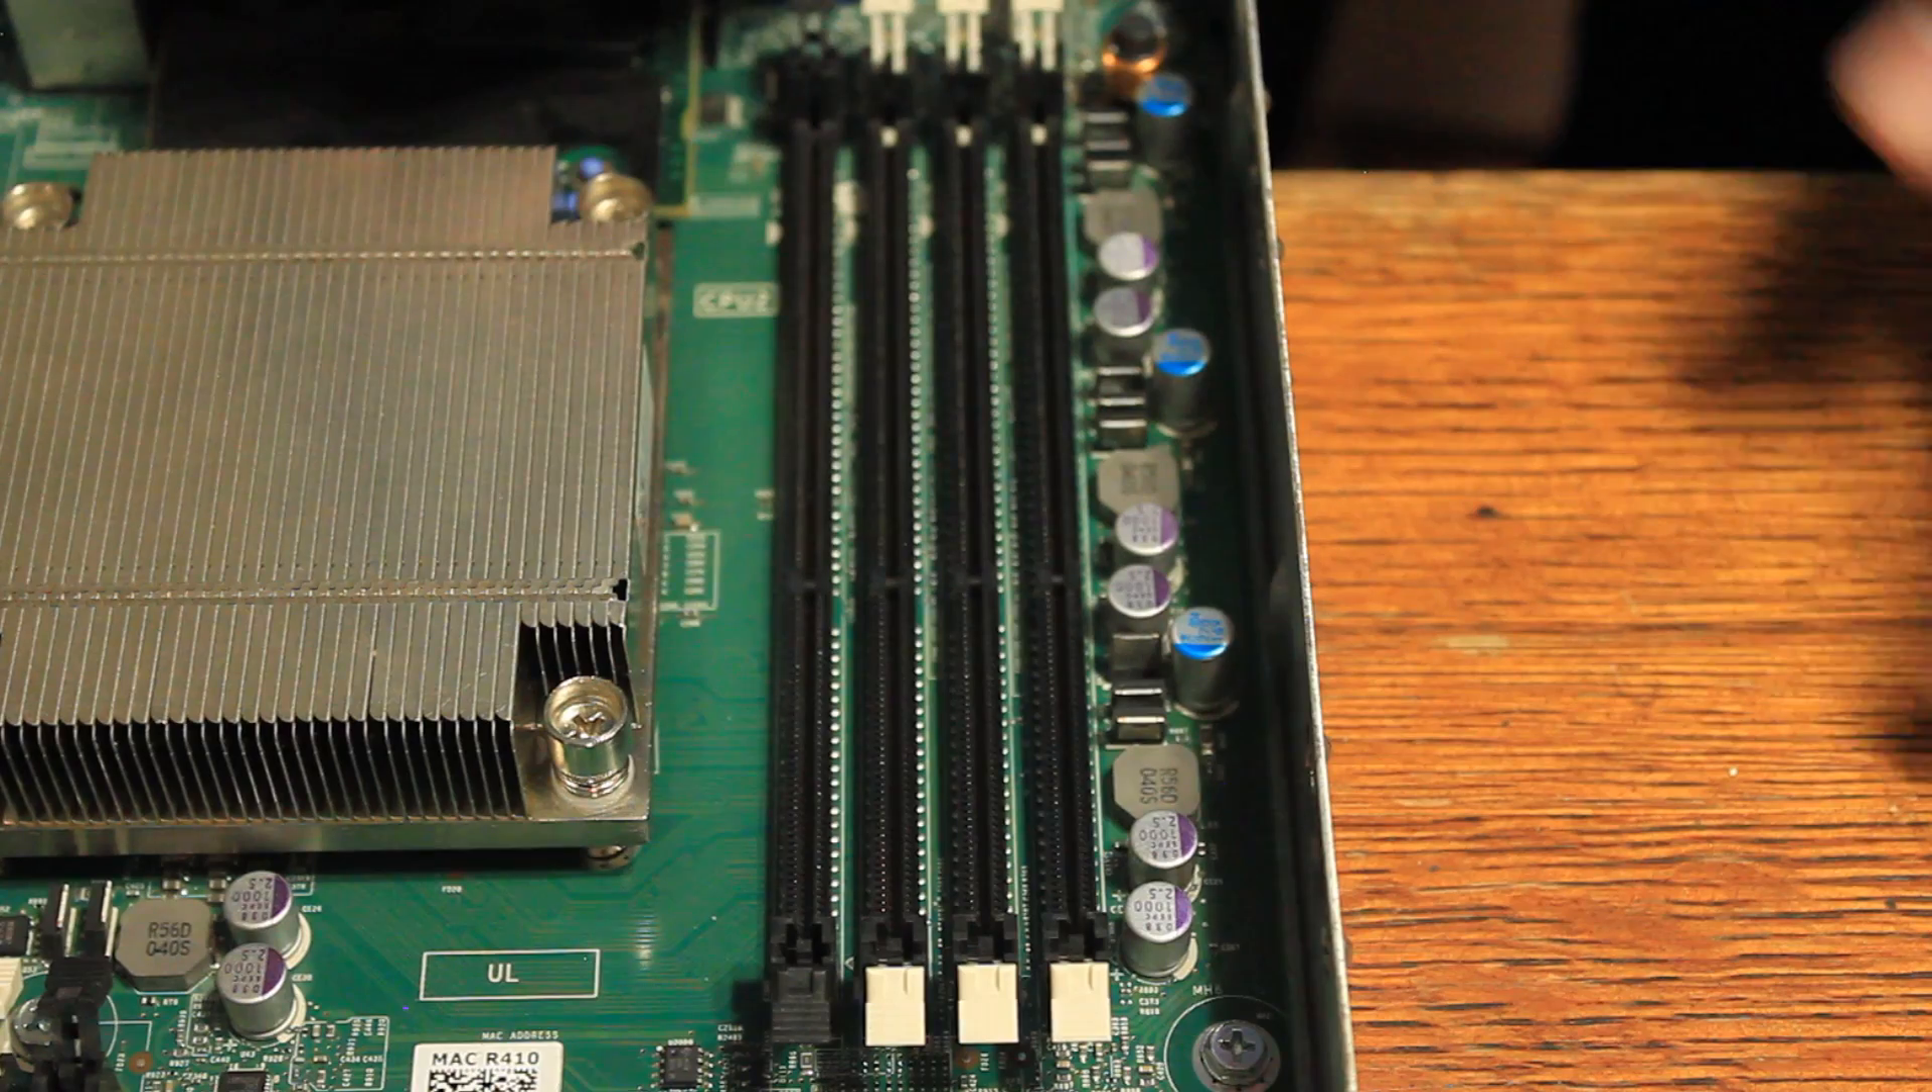We're now done with heat sink installation.